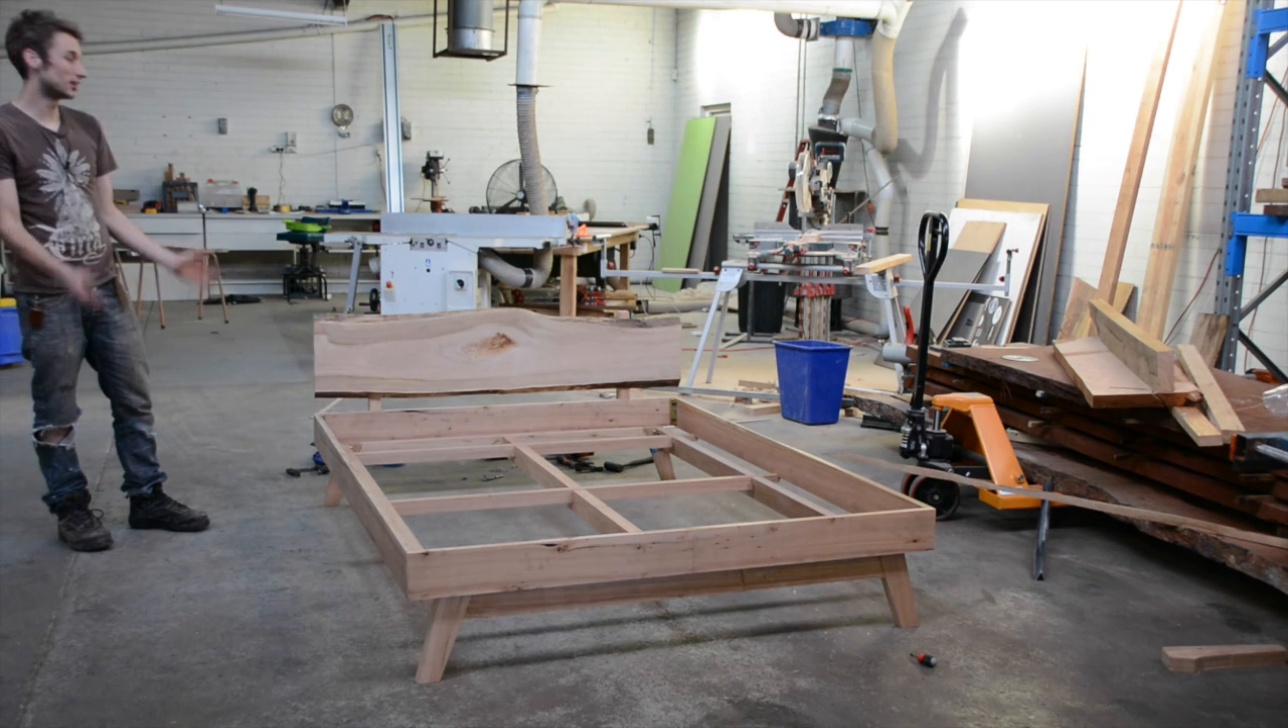Okay so that is the bed pretty much completed obviously the plywood has to go in before a mattress can go there but construction wise as far as joints and all that it's finished.